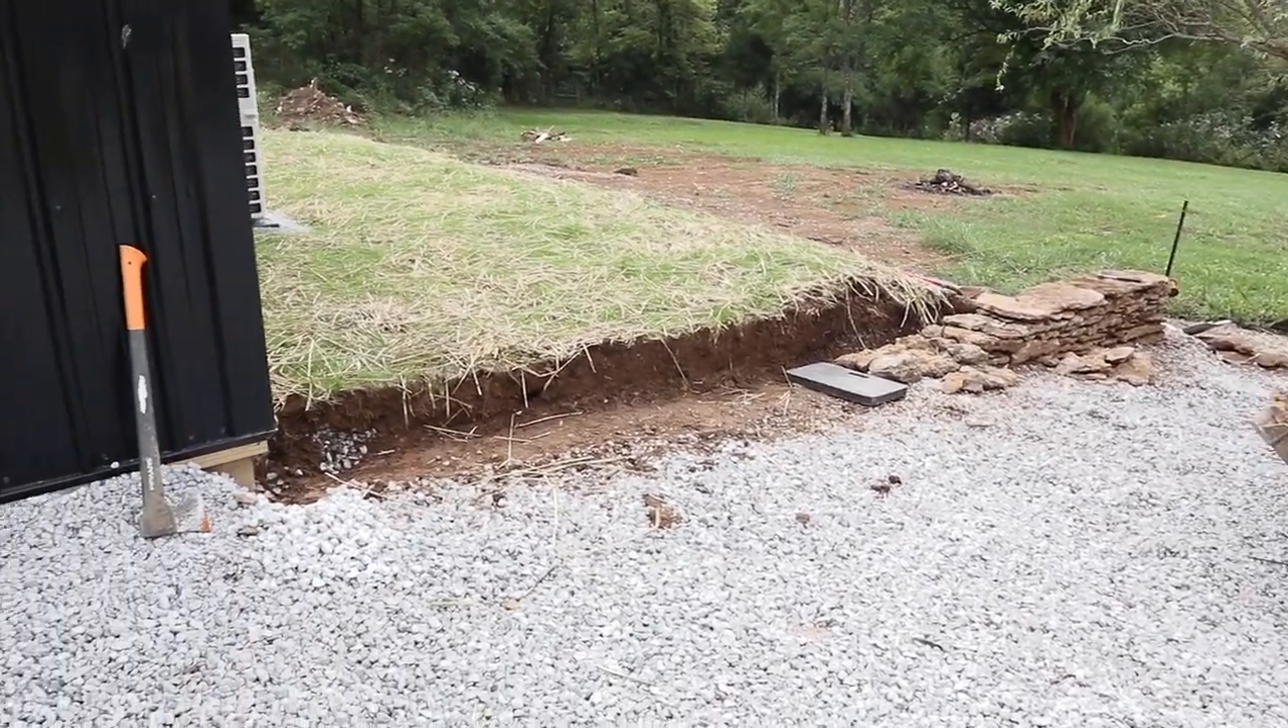I'm about two and a half hours in and I got the wall started on the downhill side making my way uphill.